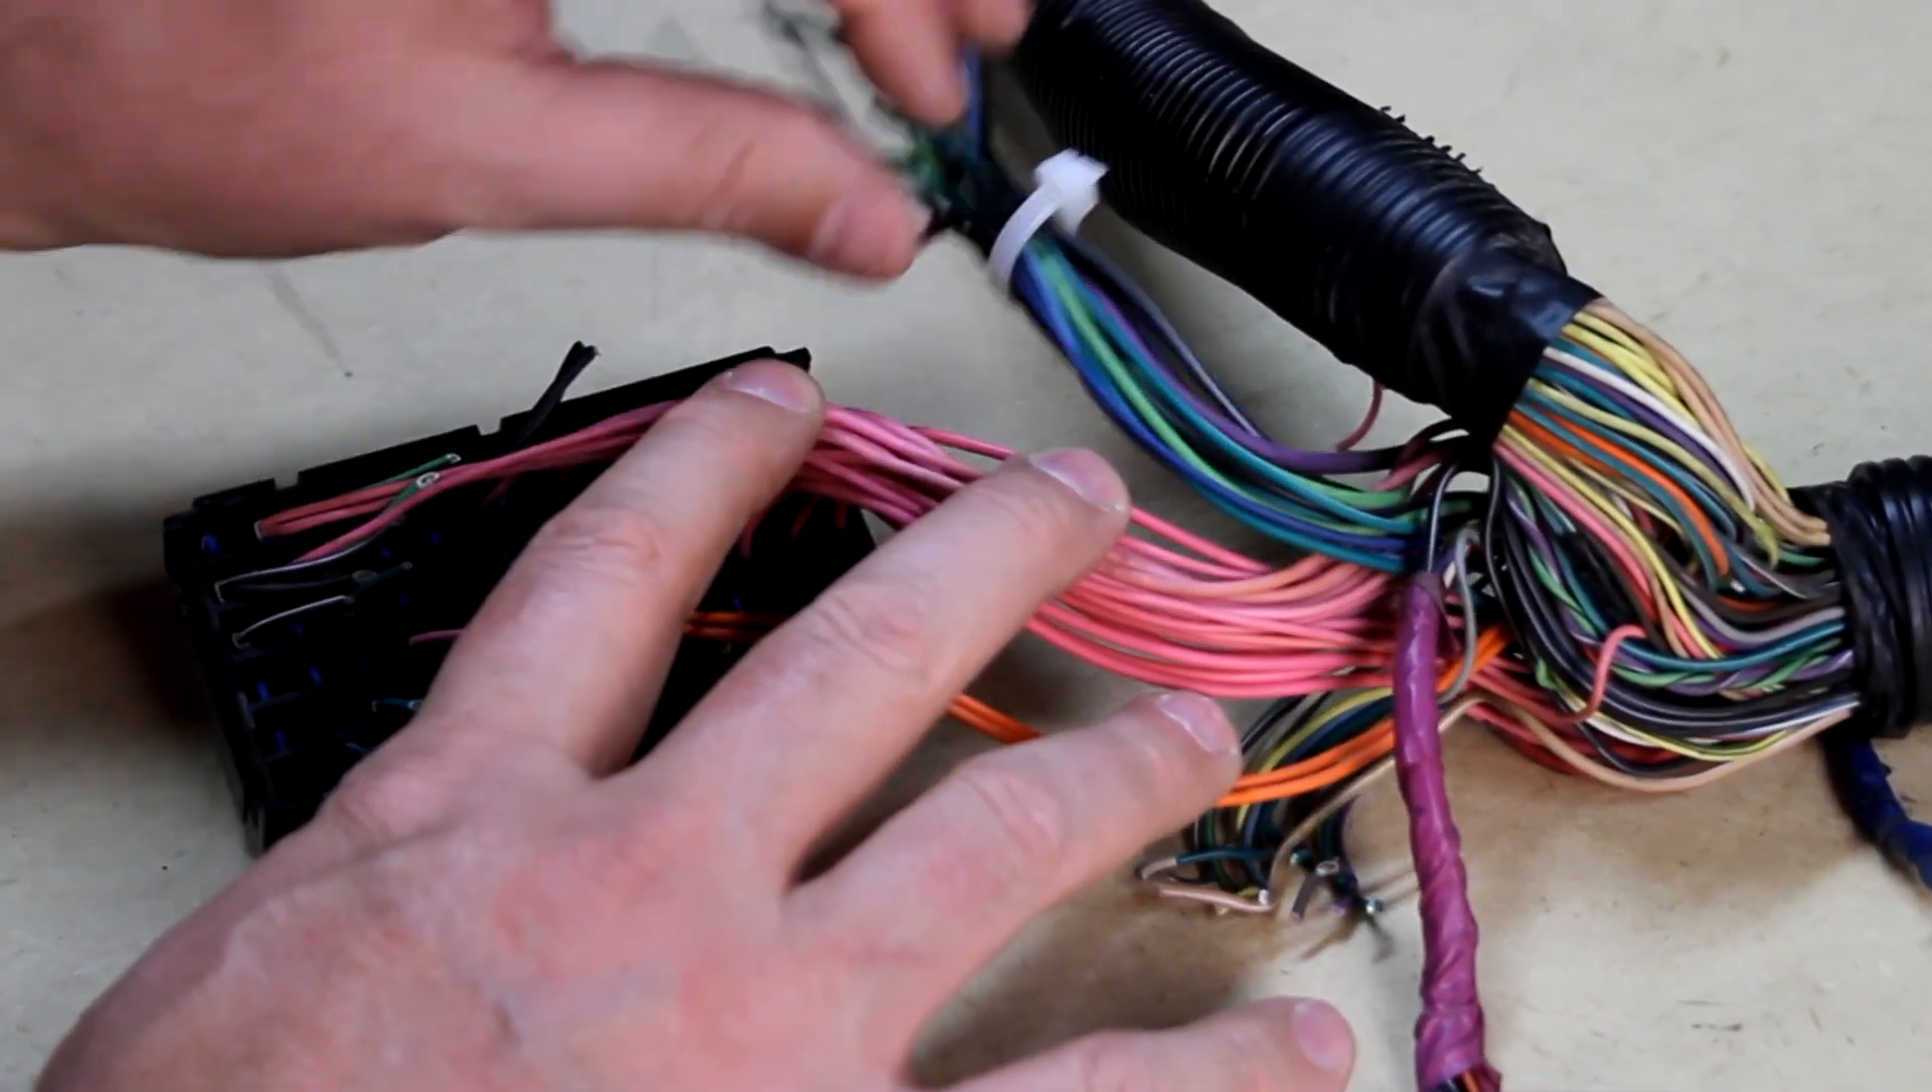I was able to pull all those non pink and orange wires to the side and got them zip tied just just loosely just out of the way.